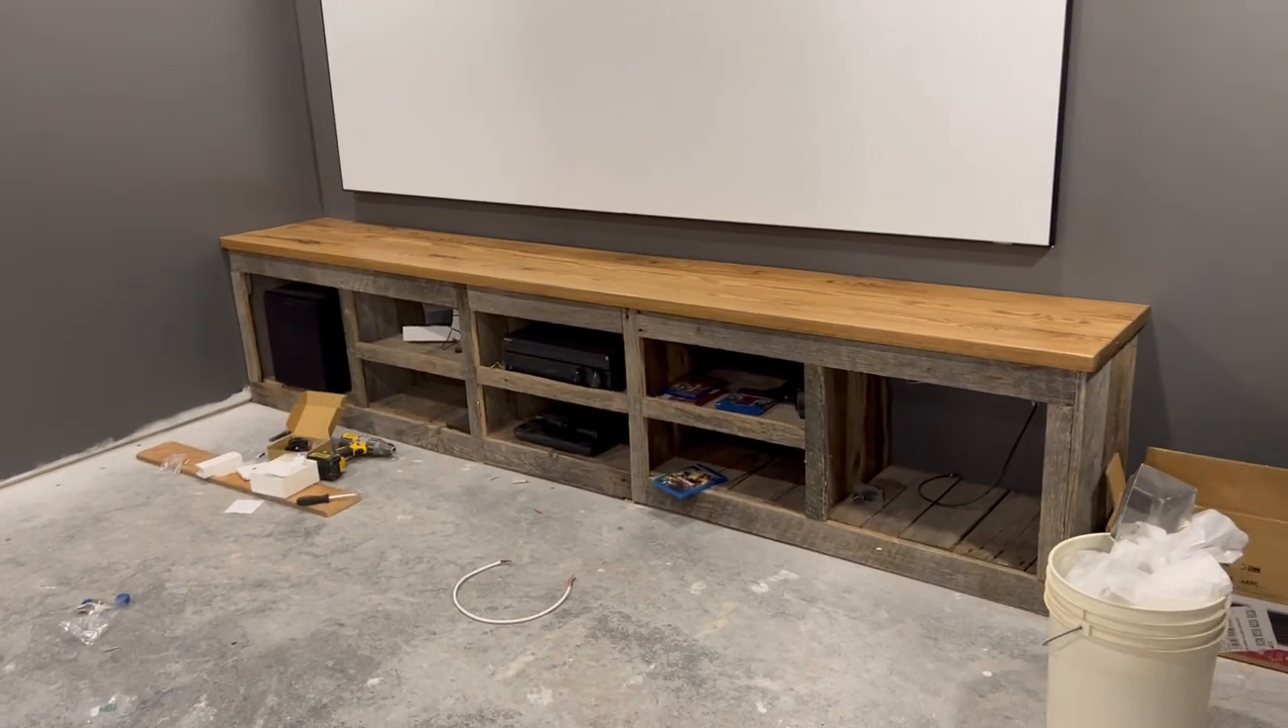So now we still have to put doors on the built-ins and obviously clean up, but that's what it looks like so far.